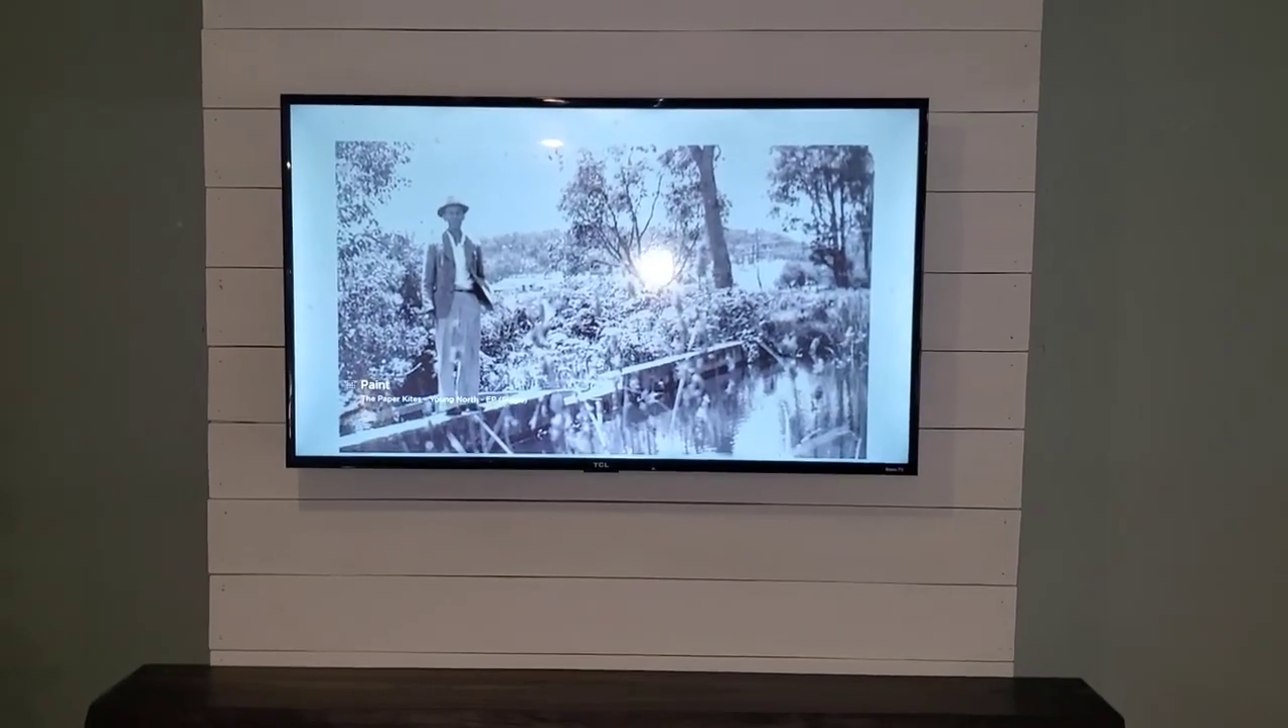So, the TV's mounted on the wall and everything.